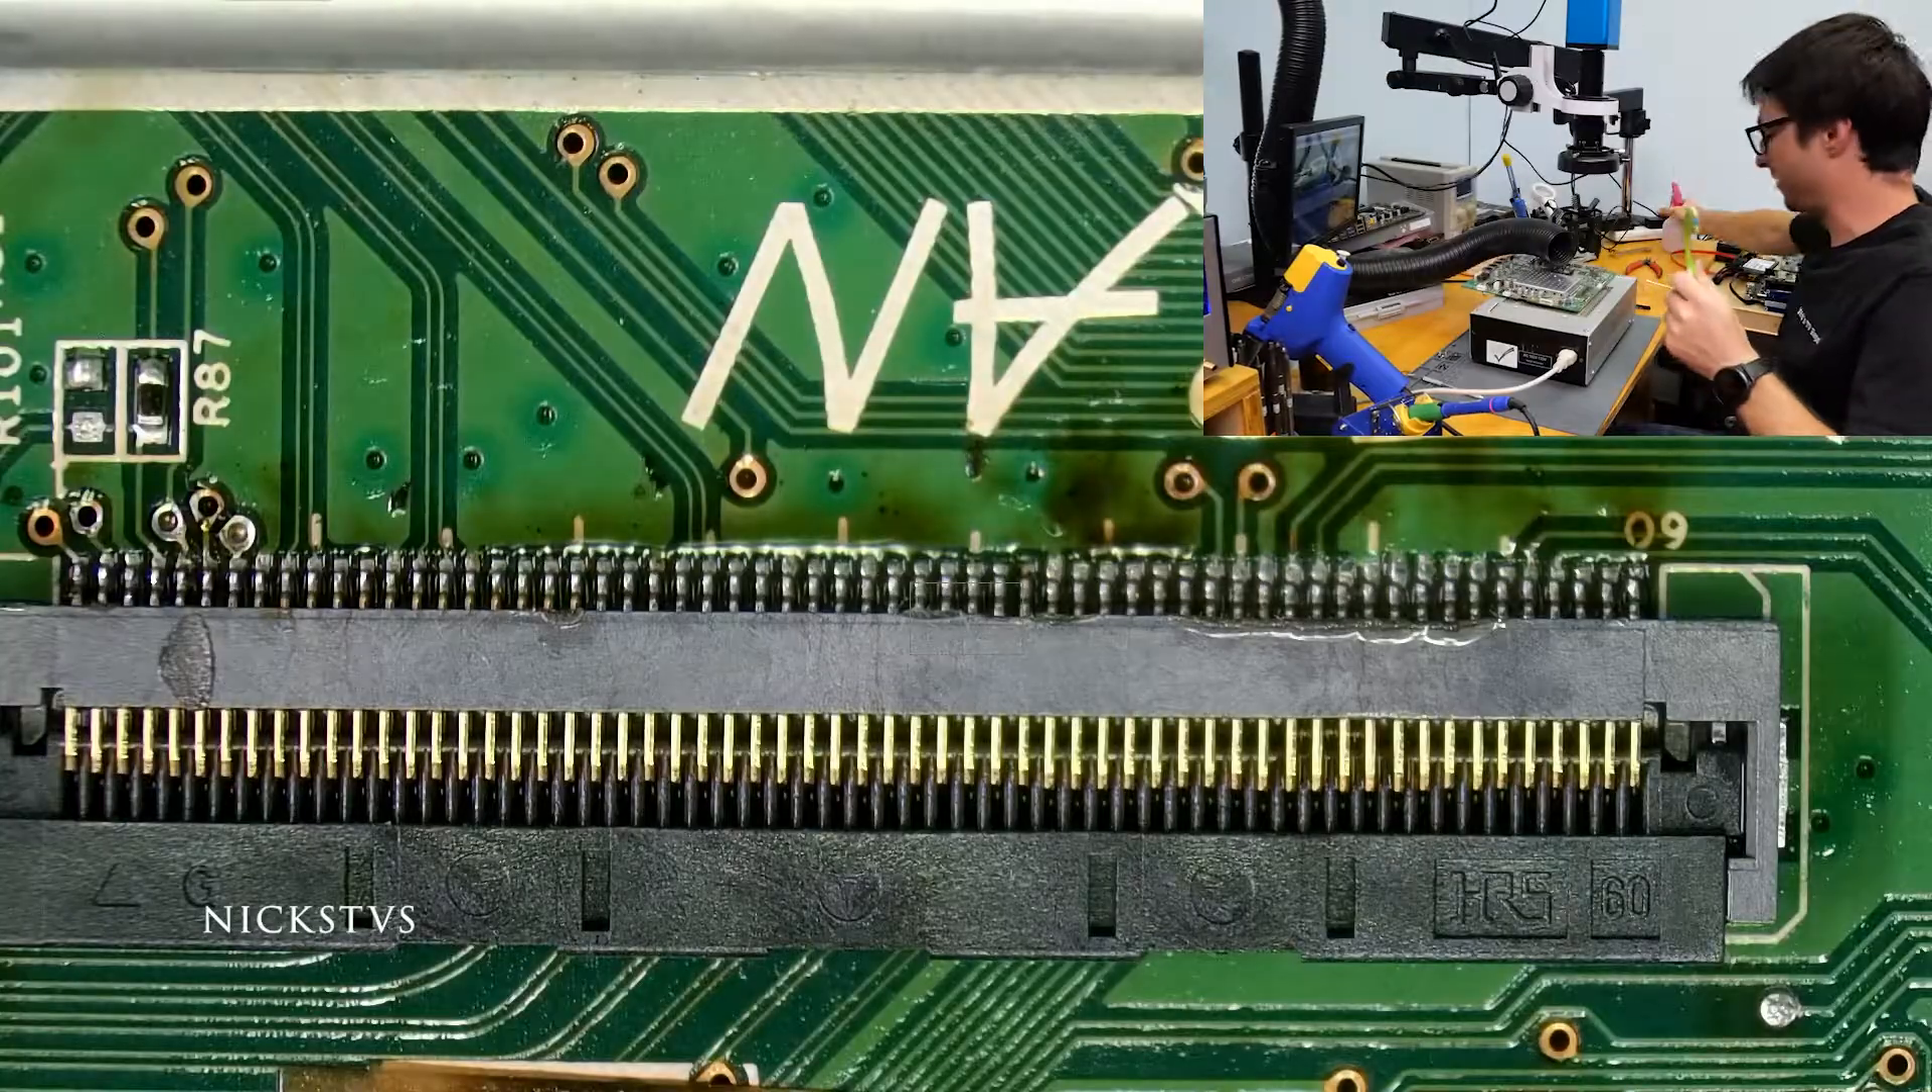Okay, looks like all of our pins are properly soldered onto the board.